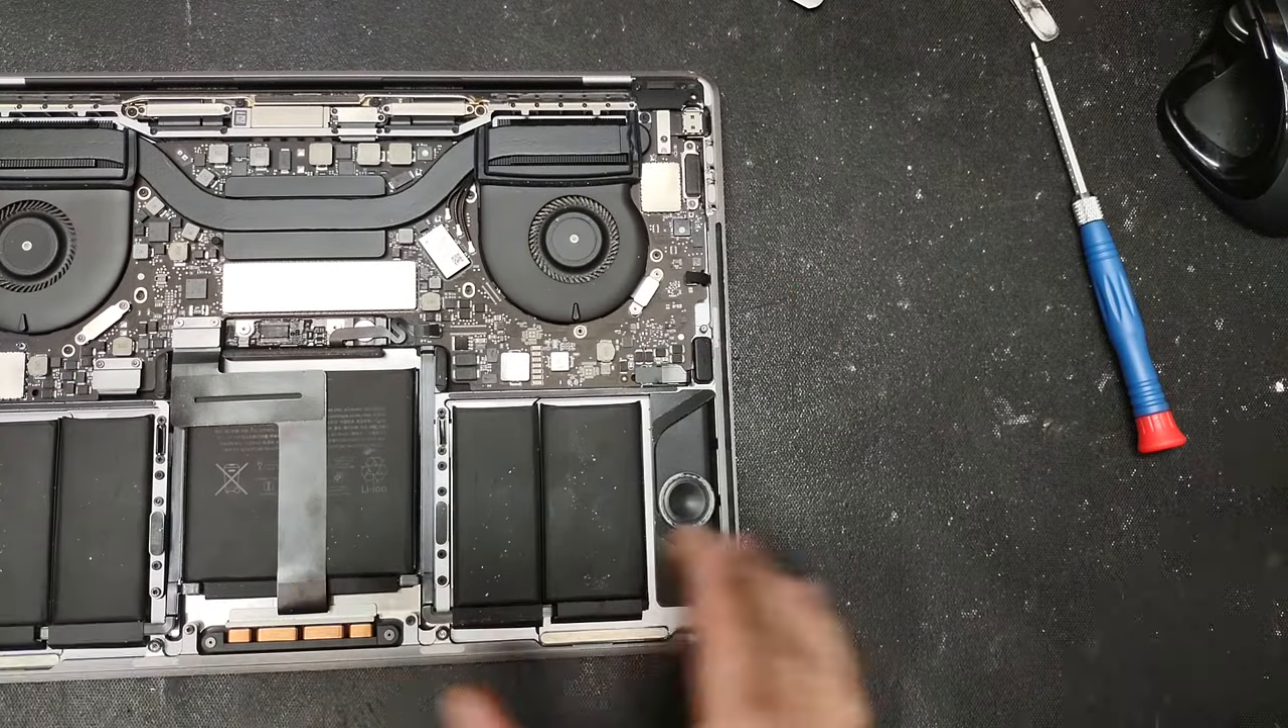Okay so we have the back of the computer removed.